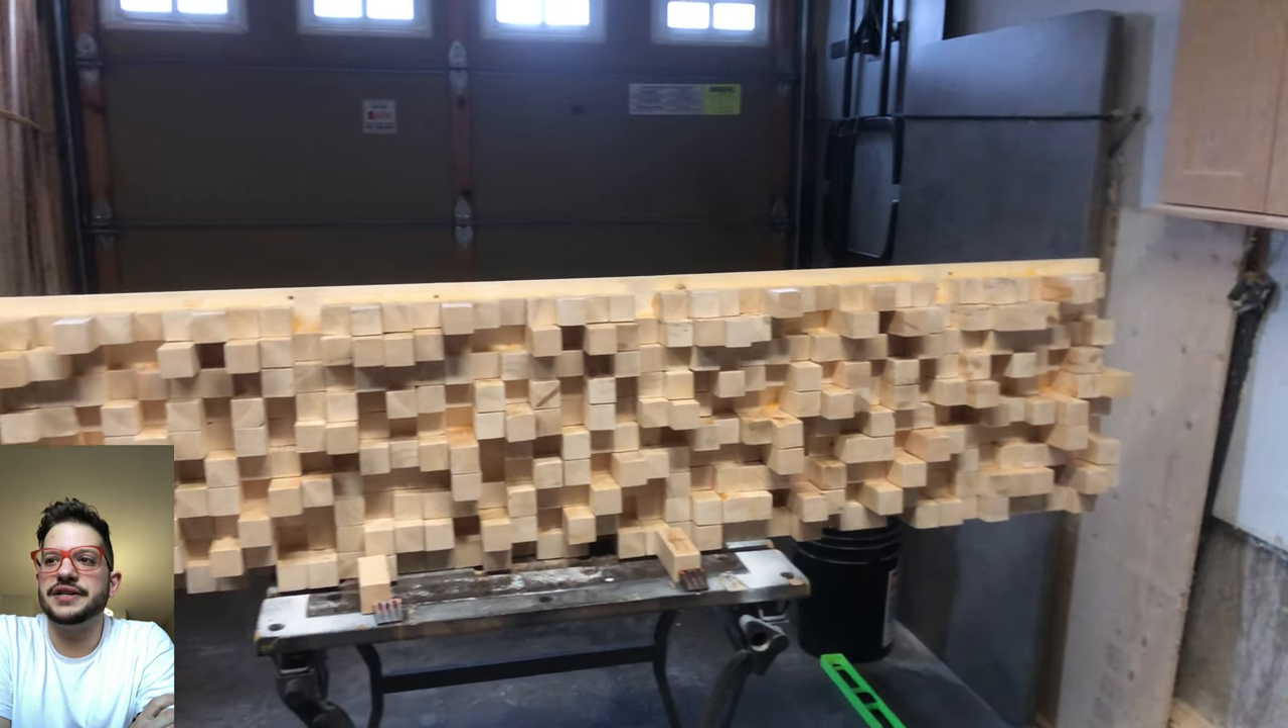There is the finished glued up diffuser.